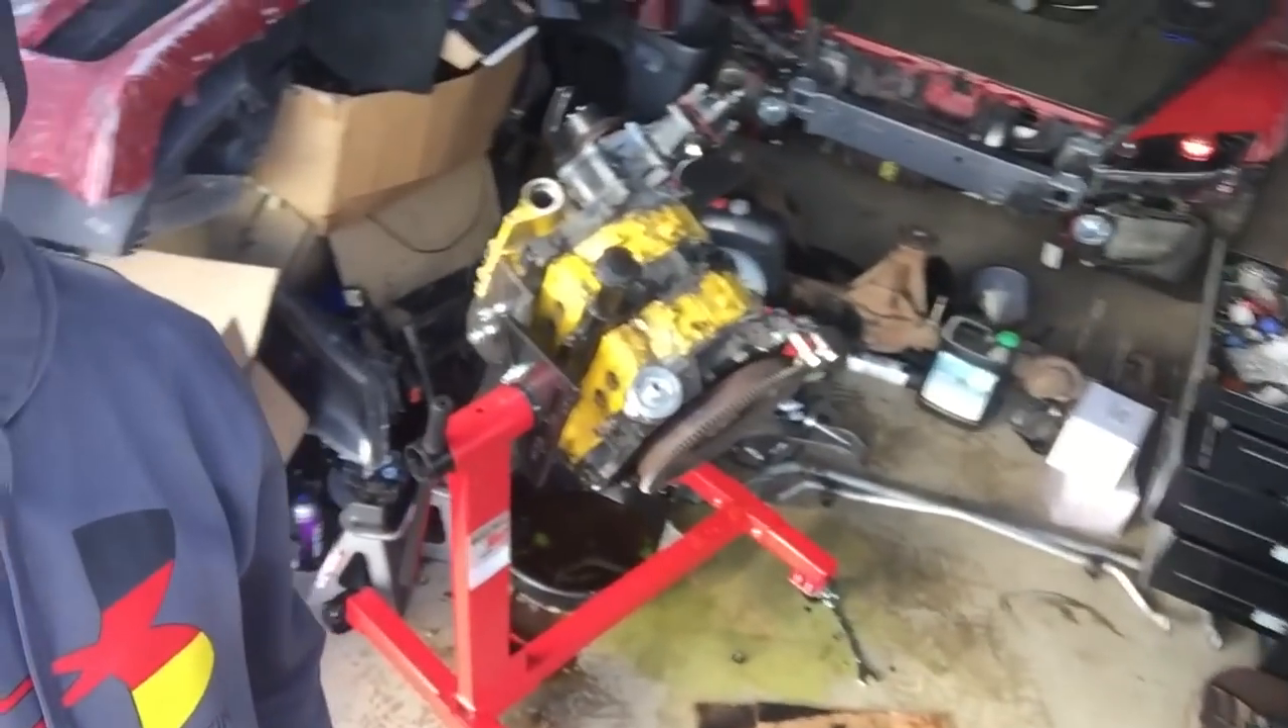Okay, so me and Dom got the engine stand all put together. And we got the engine on the stand.